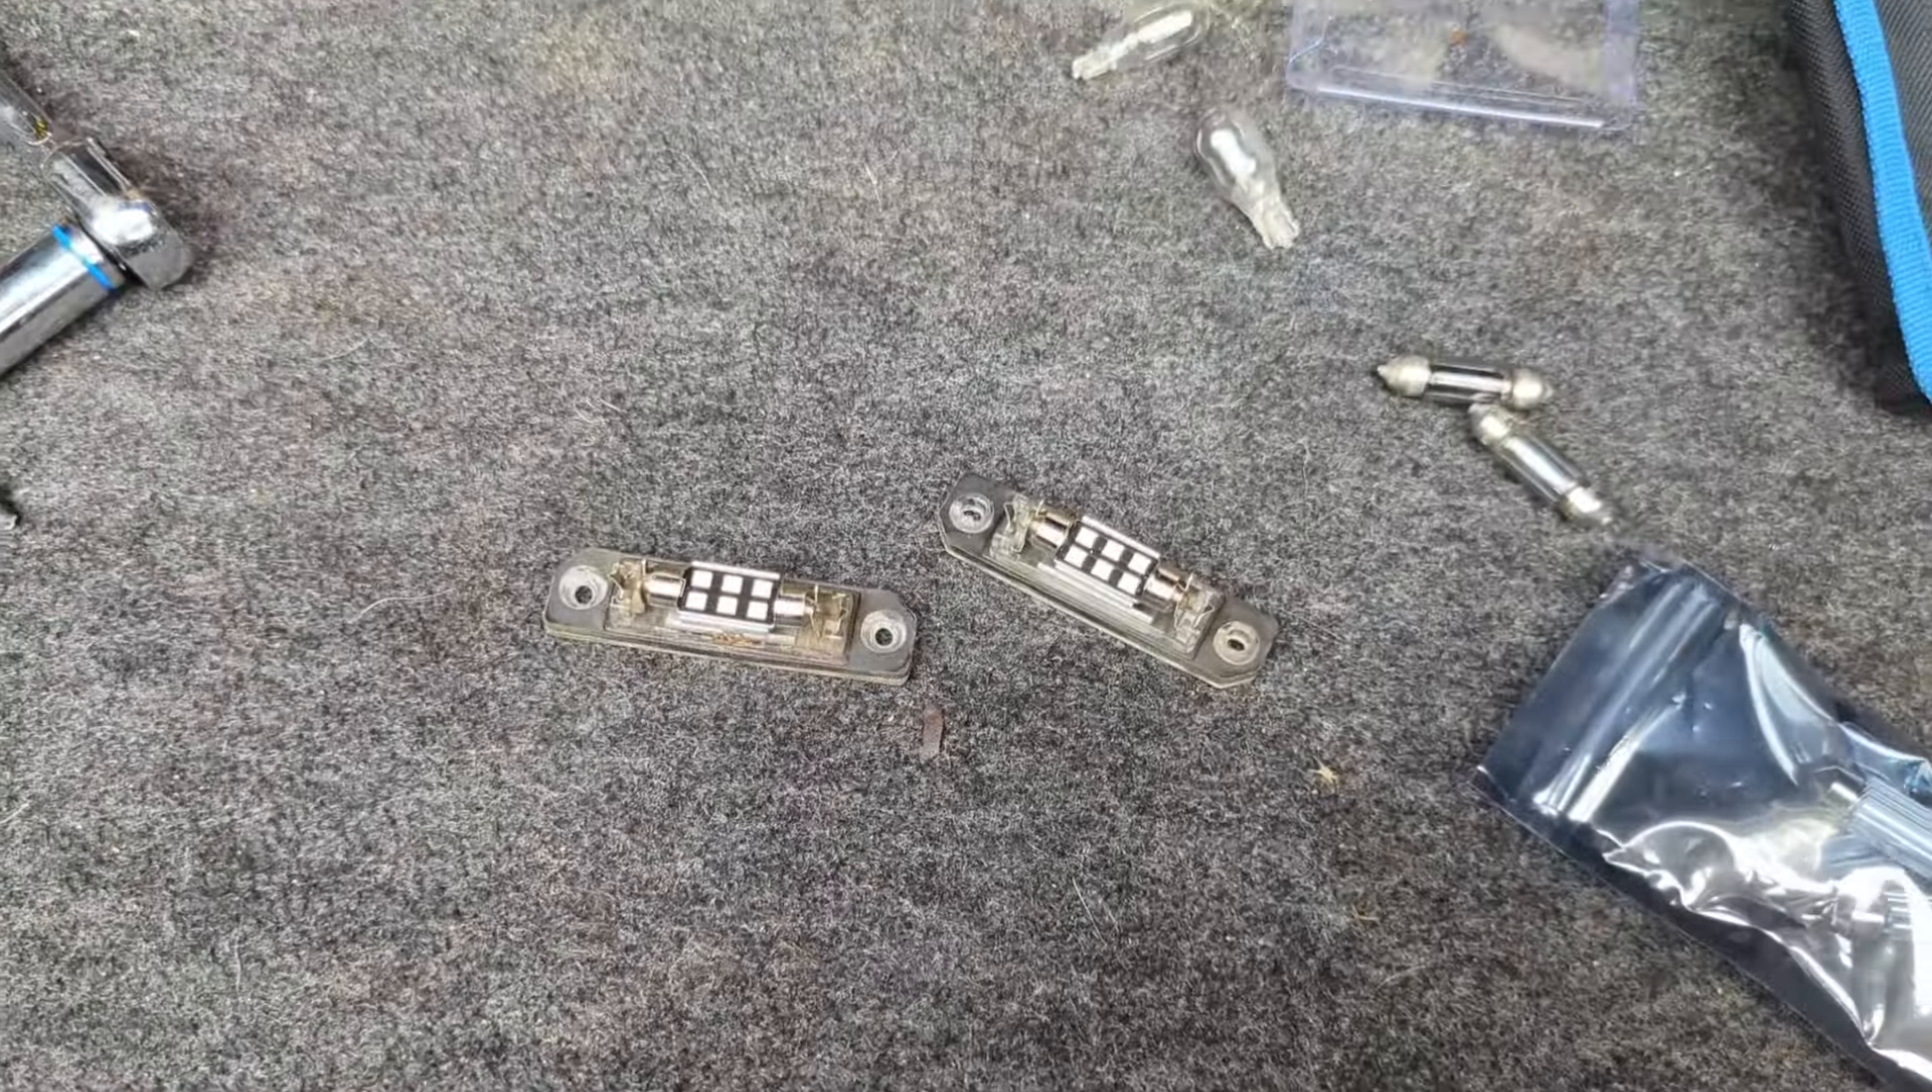And there we have it. LEDs are into the housings.